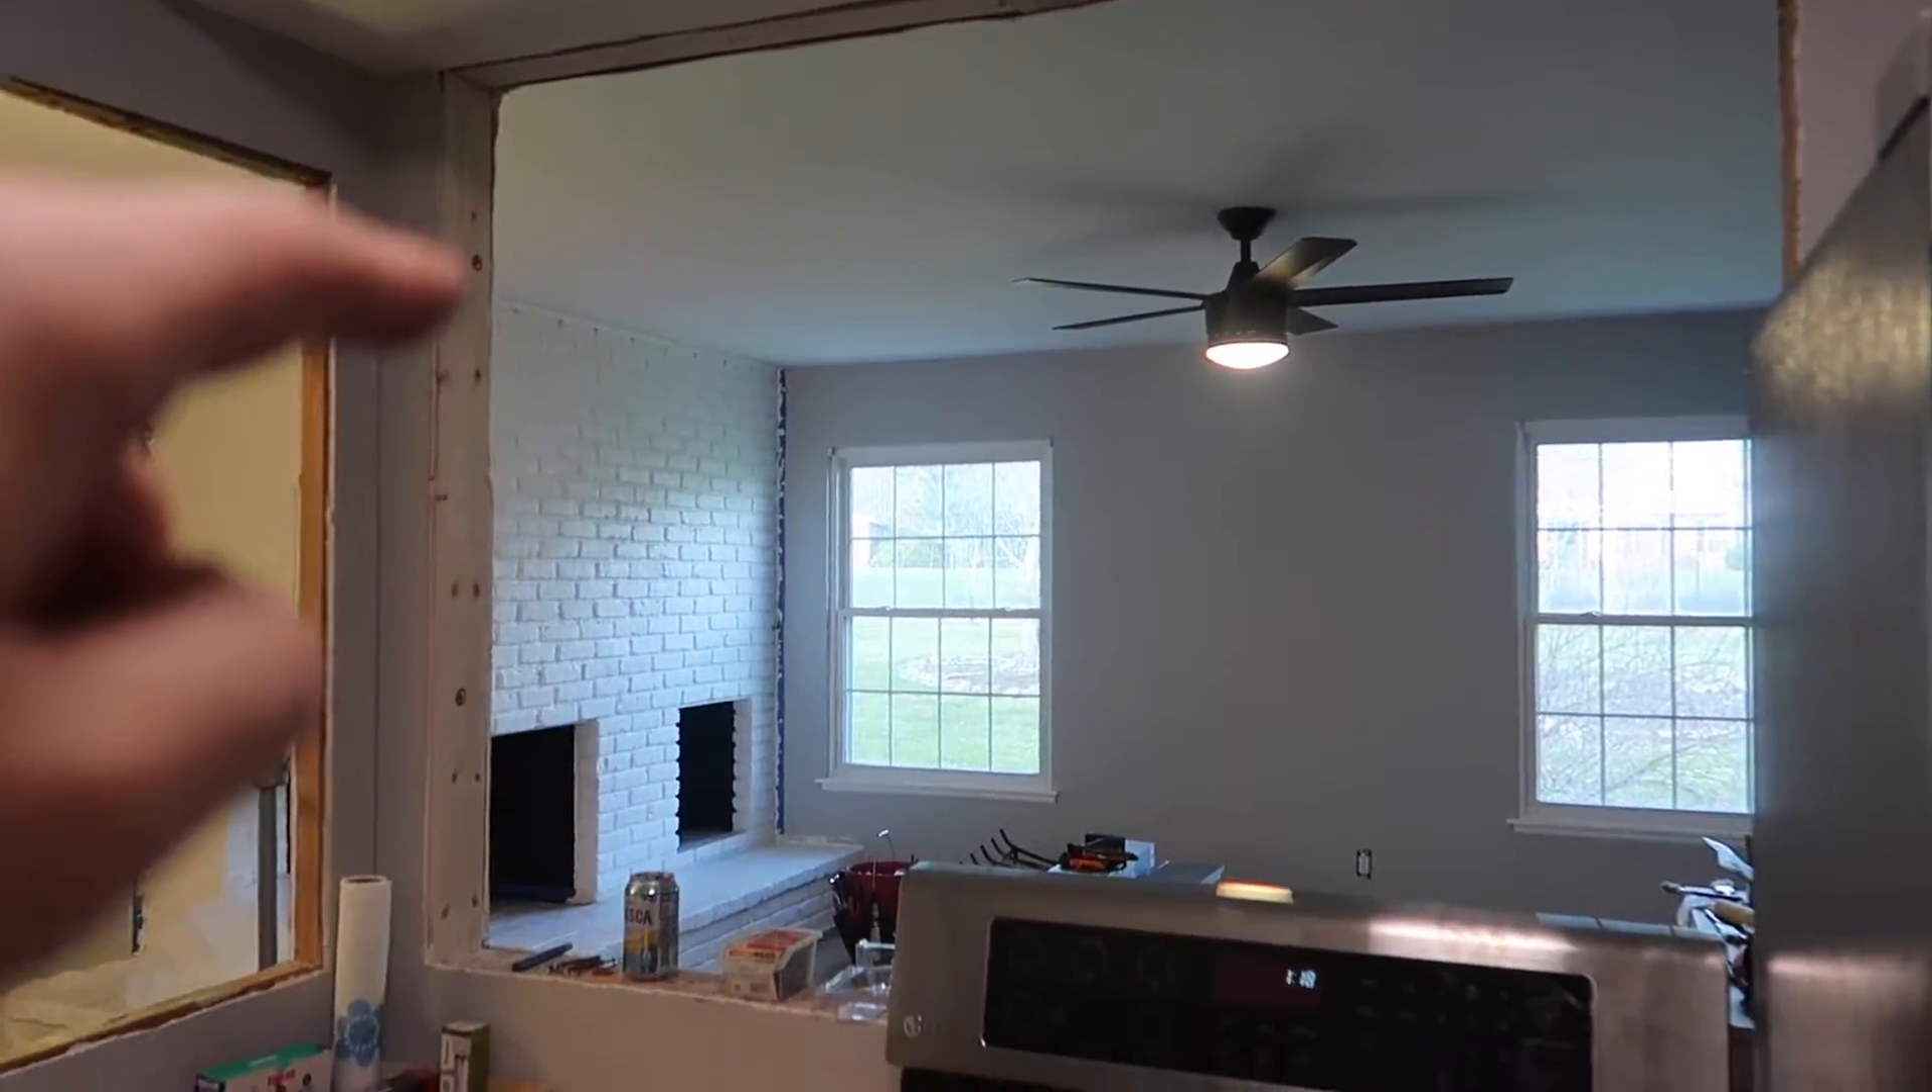And, obviously, I still have to buy some trim. I'm going to trim this window out.